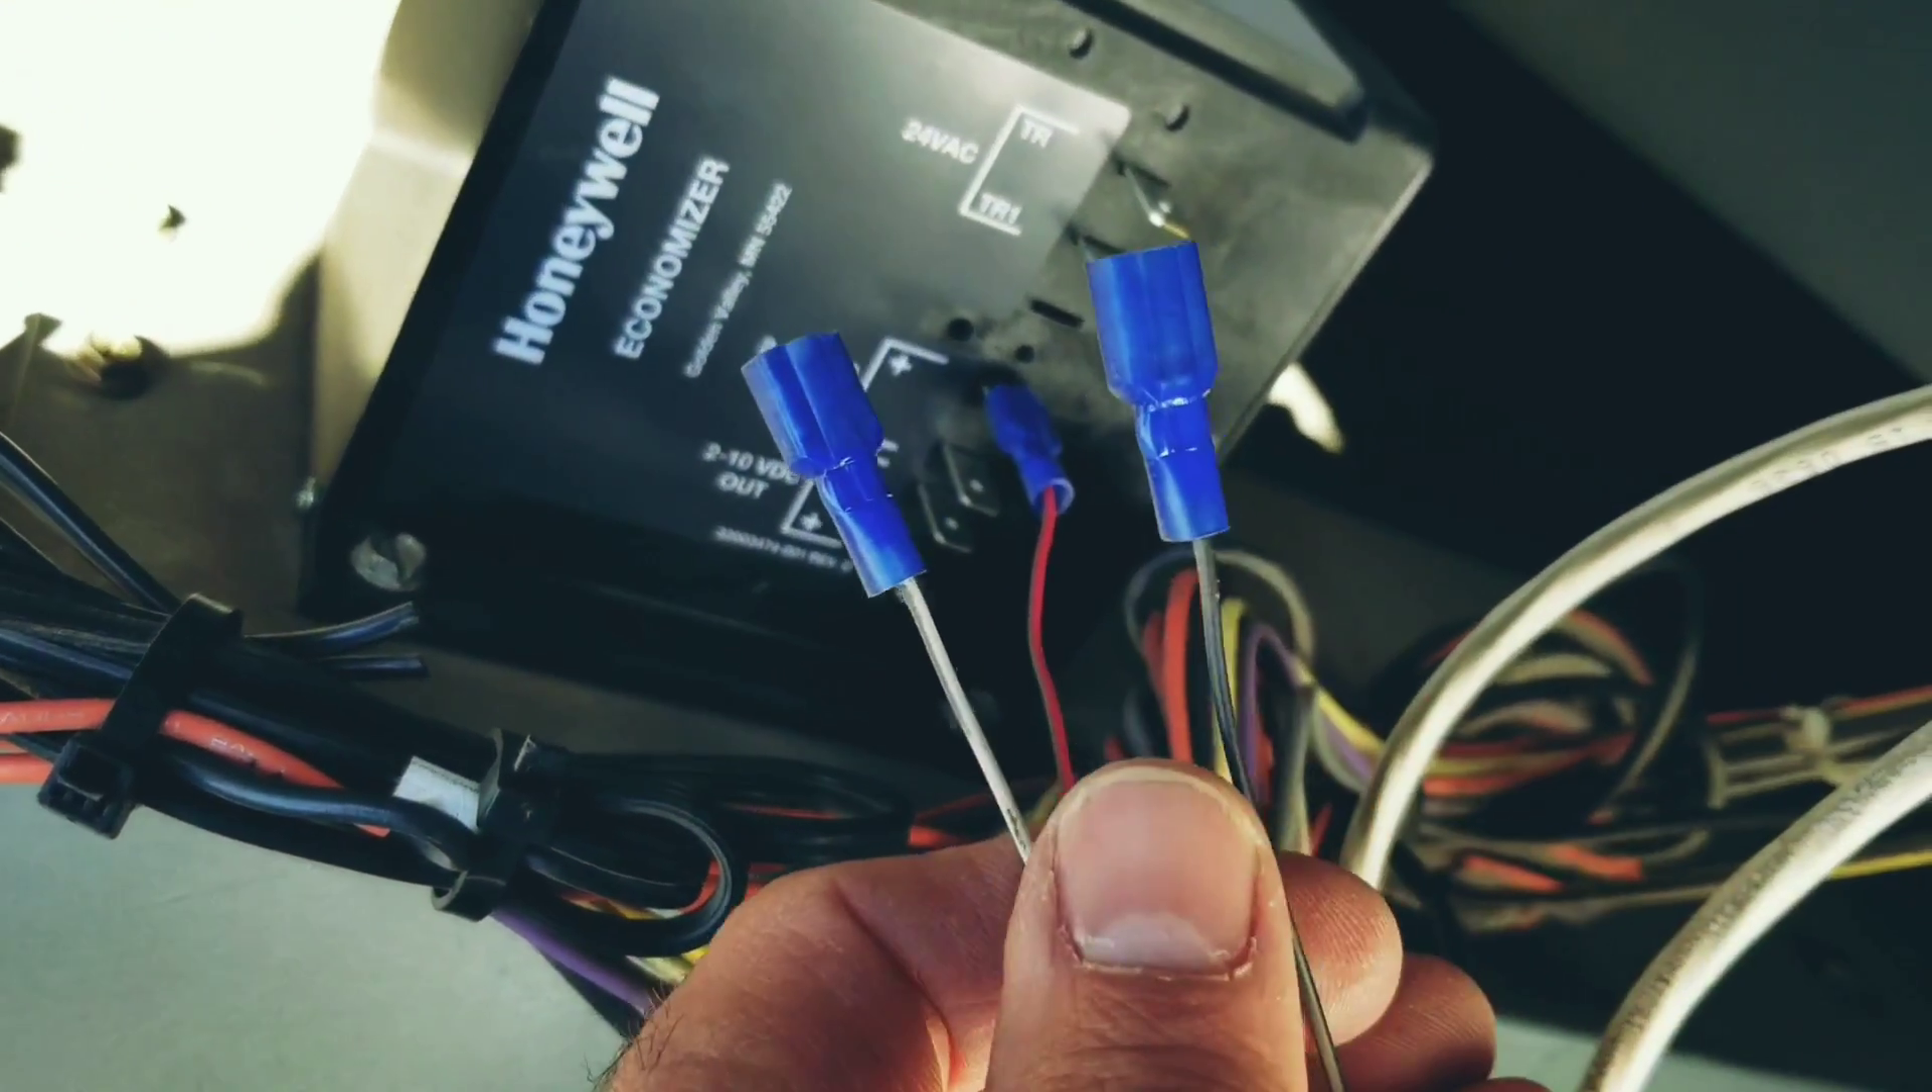Now I've pulled the two wires off.